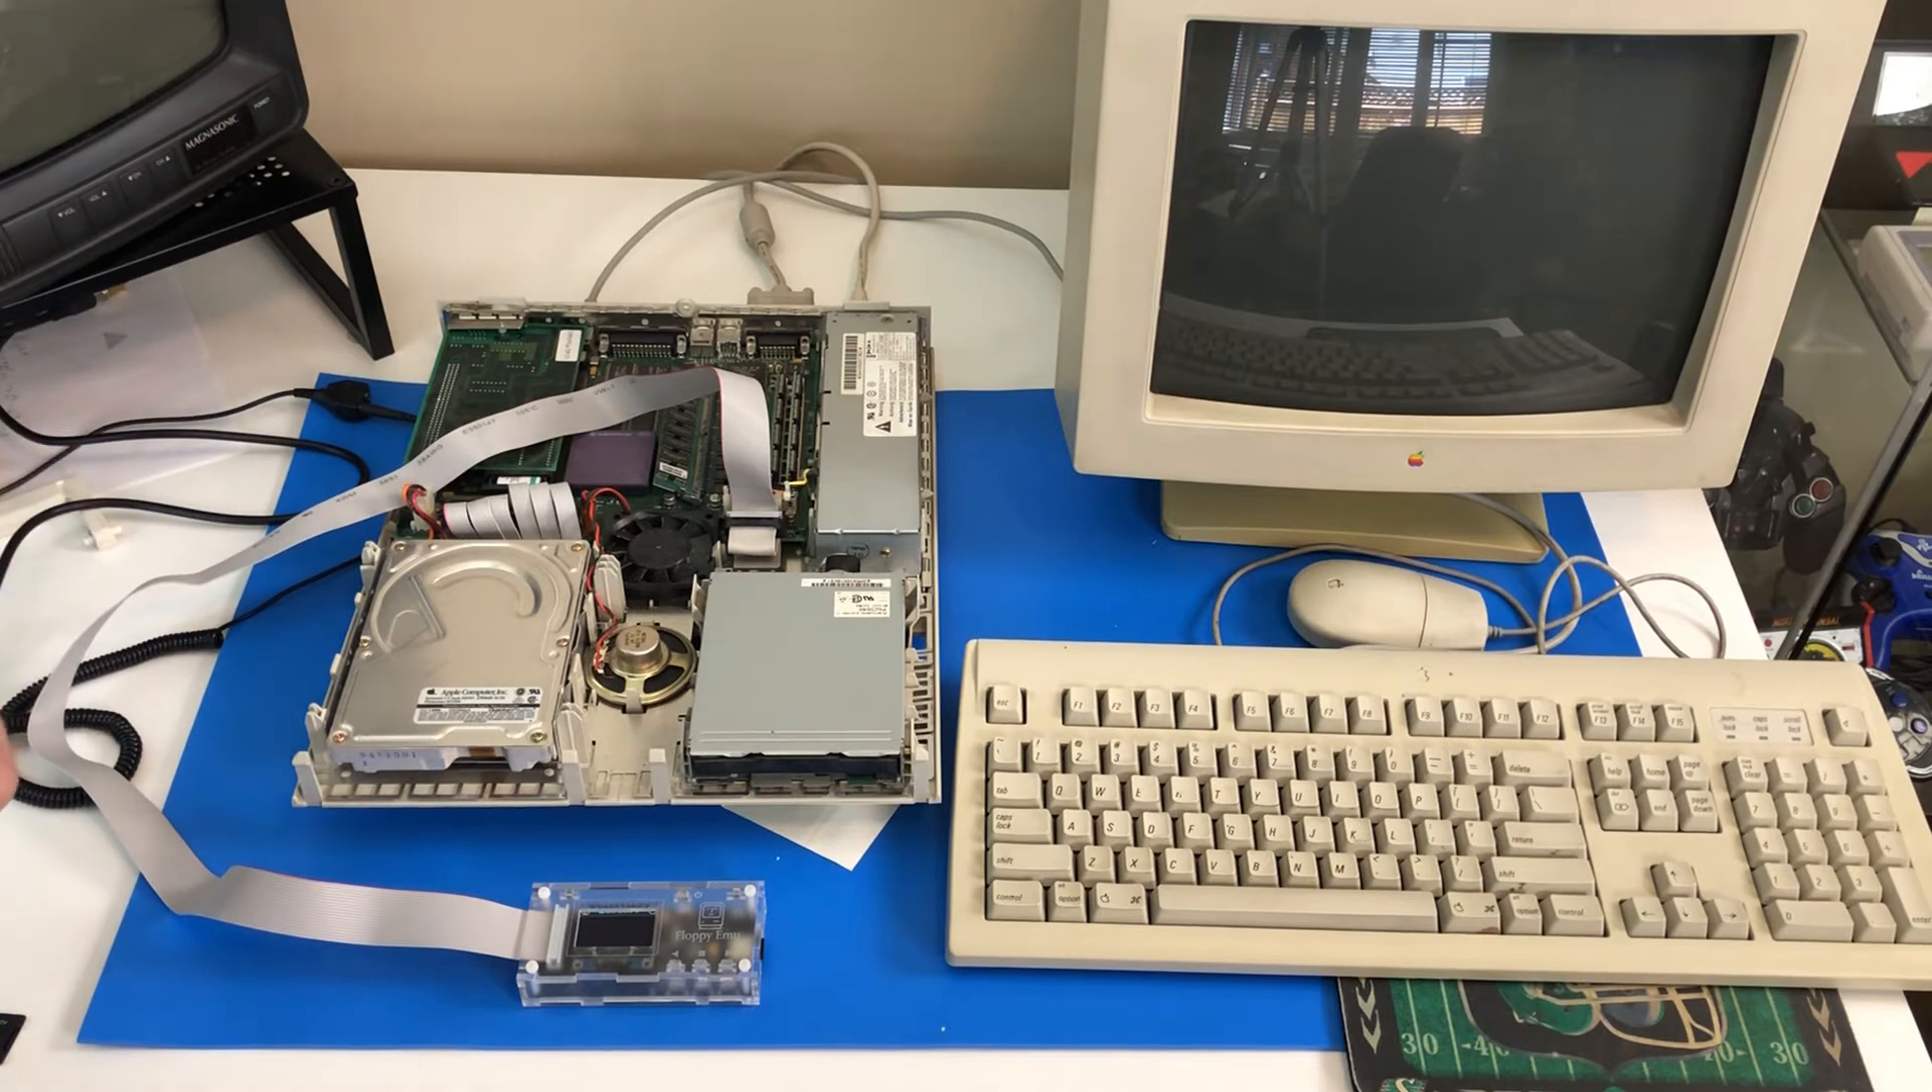So the floppy emulator is now plugged in.